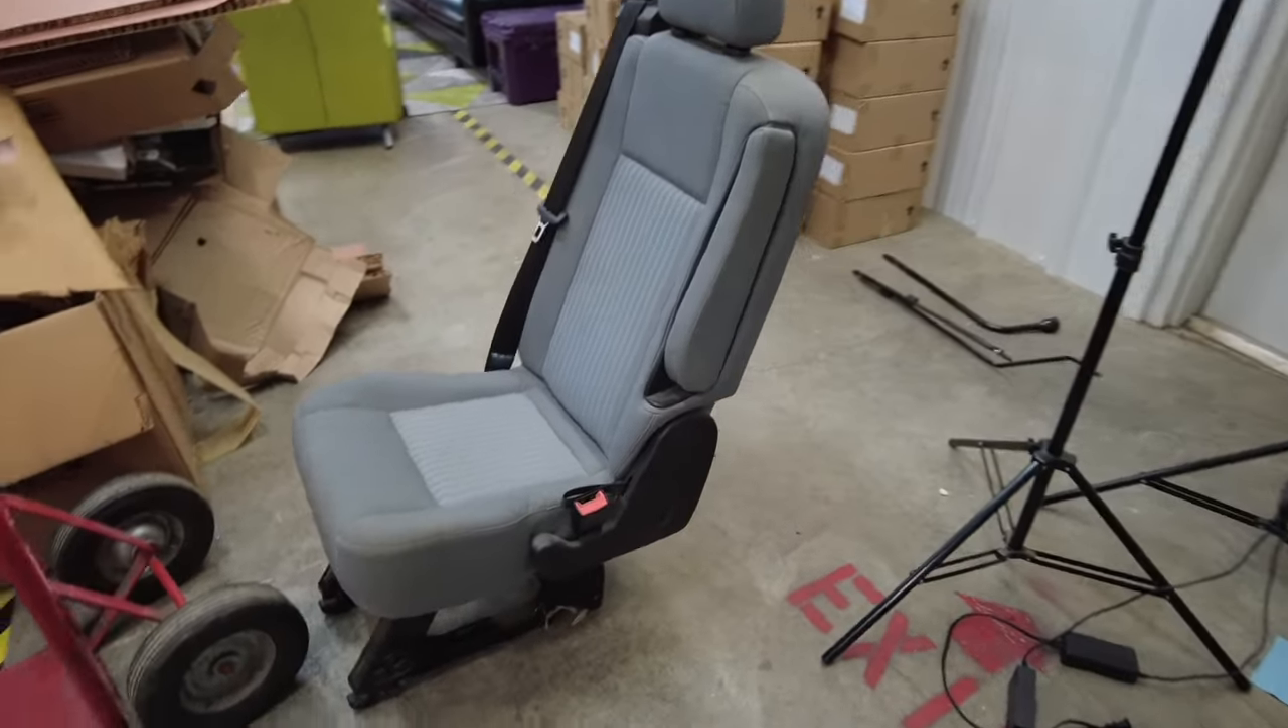We've got this jump seat for henry that we need to get installed.